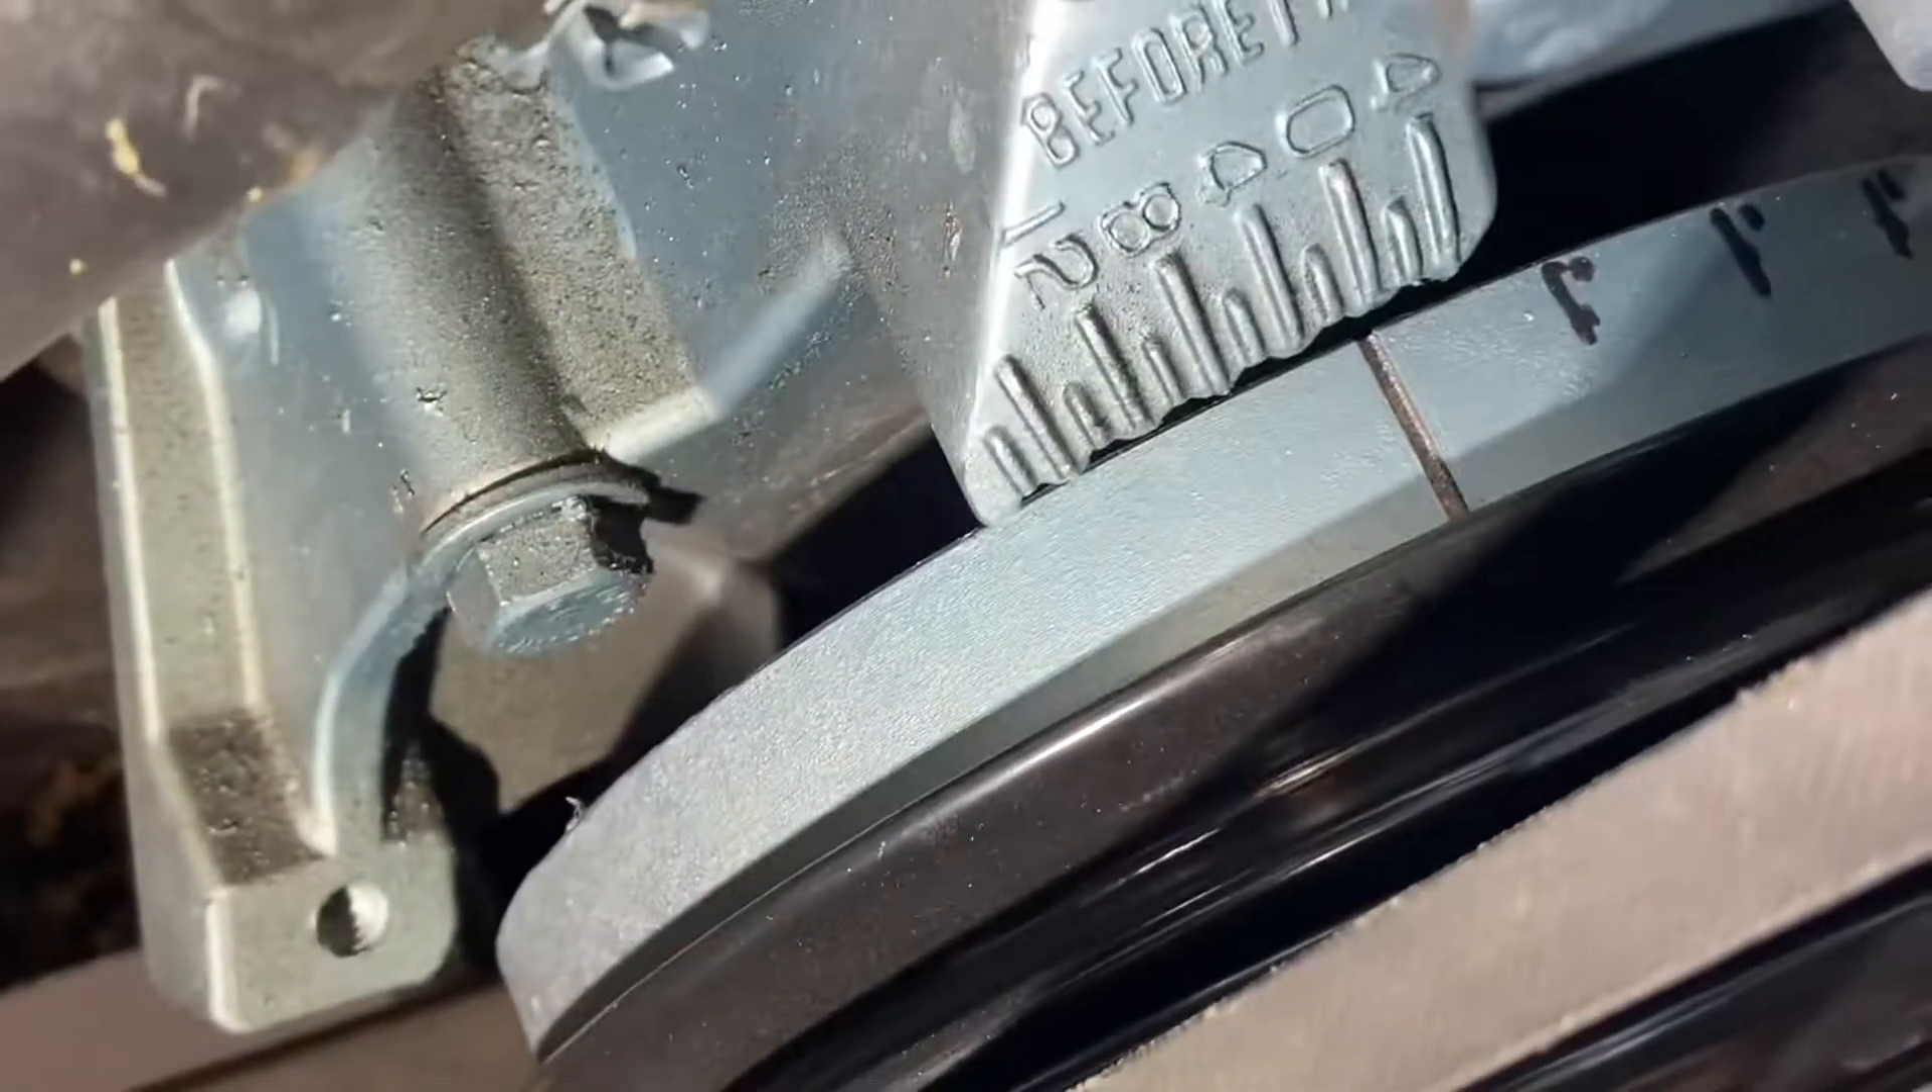So as you can see I got this timing mark lined up zero to zero.